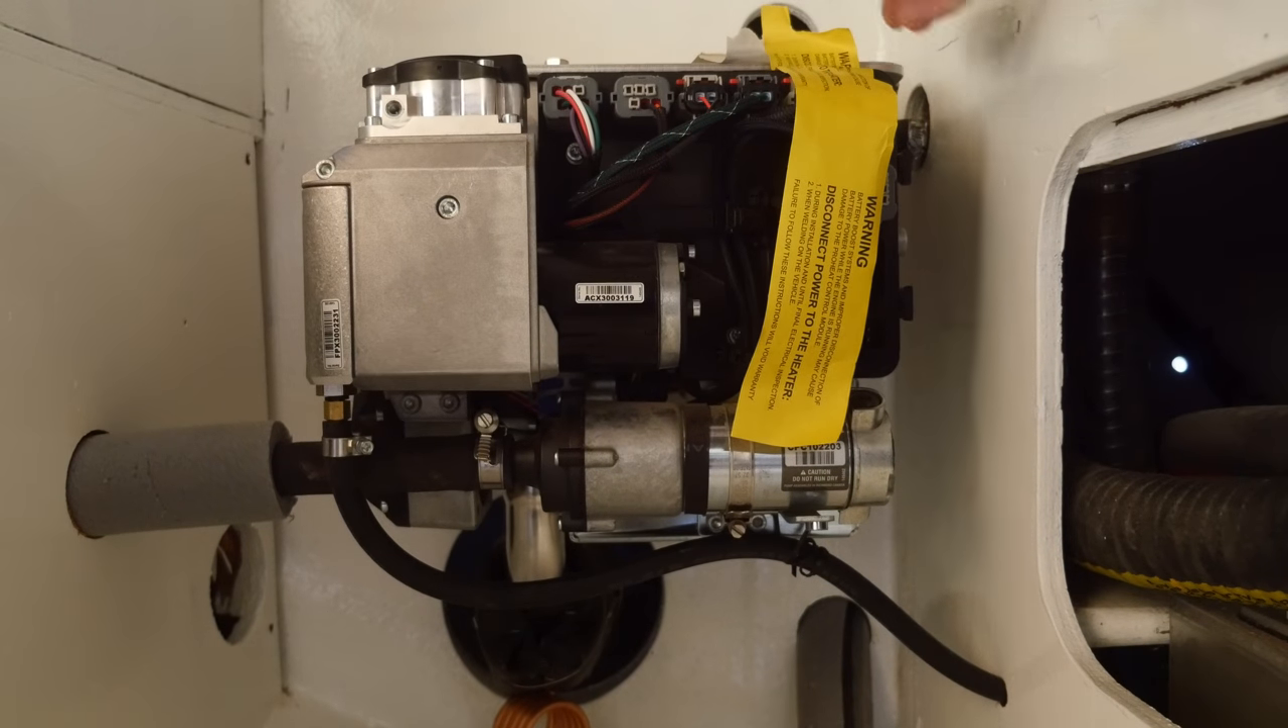I have pulled the cover off of the heater and there is a yellow warning sticker here.